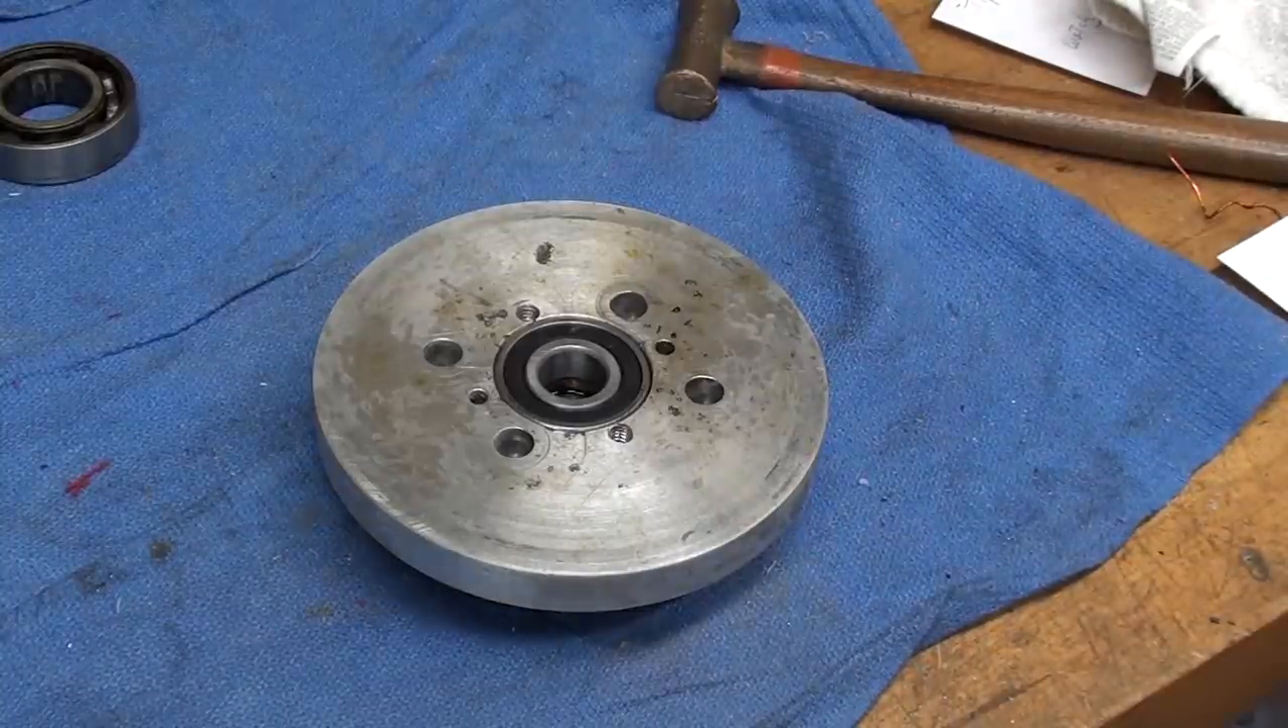And, okay, that bearing's in there.